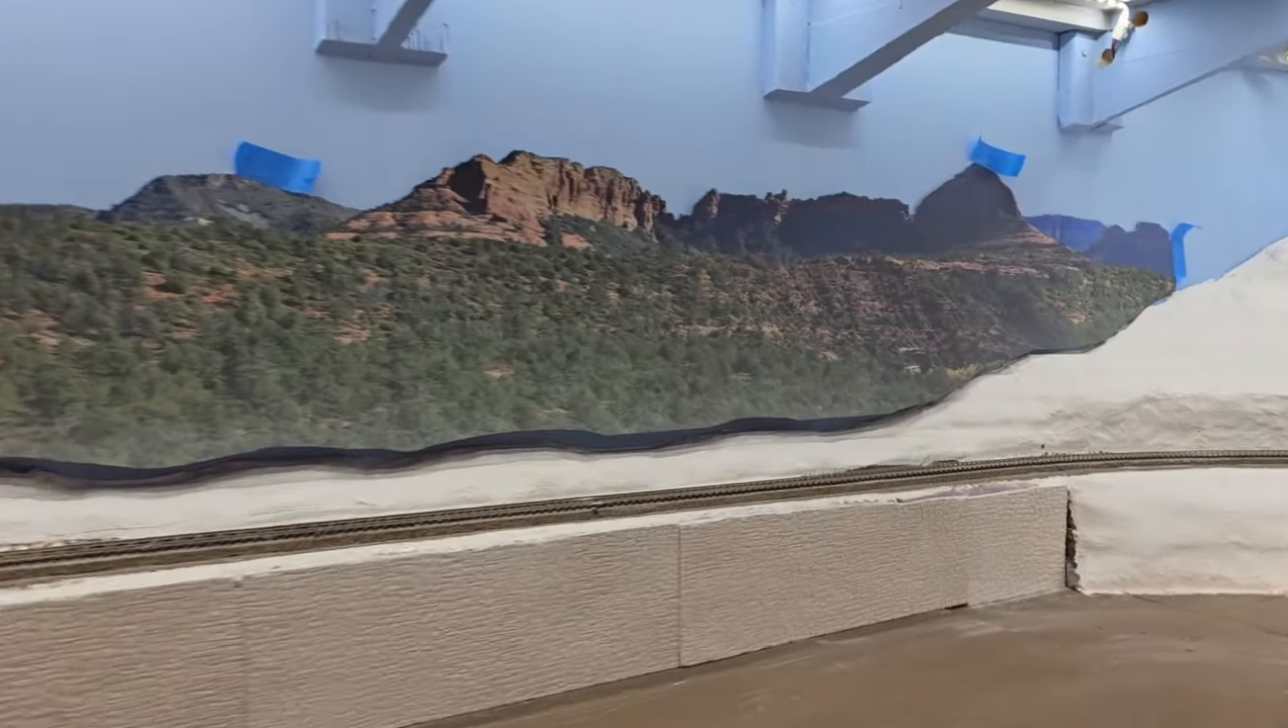I have the backdrop taped into position.